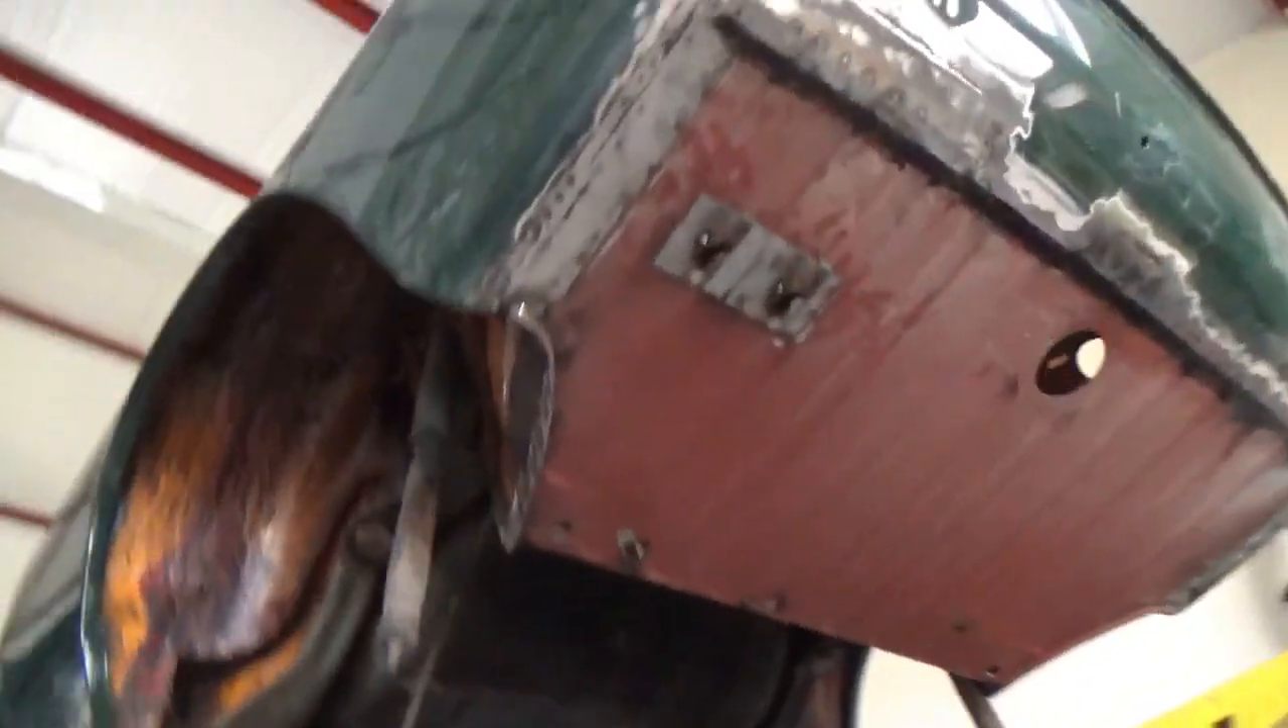As you can see, the boot floor is now in, beautifully welded in. As you can see, some small repairs done around the edge on the periphery.